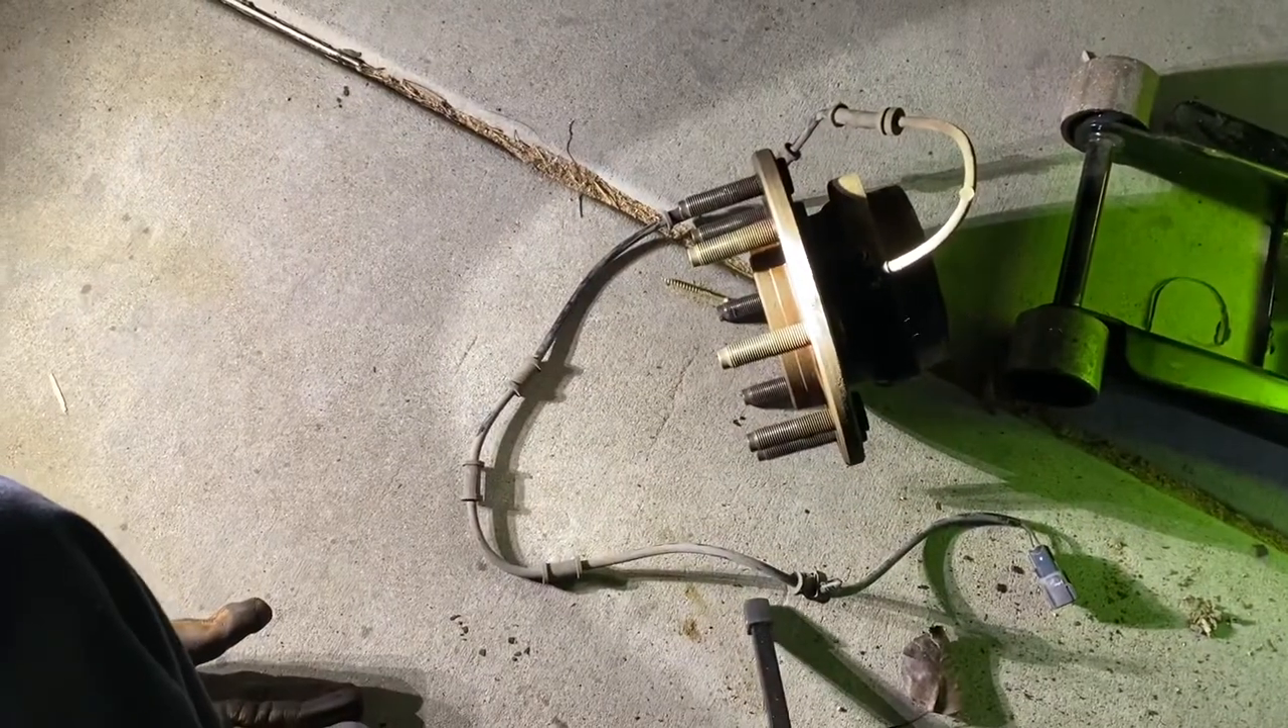And just like that, the old wheel bearing is out.